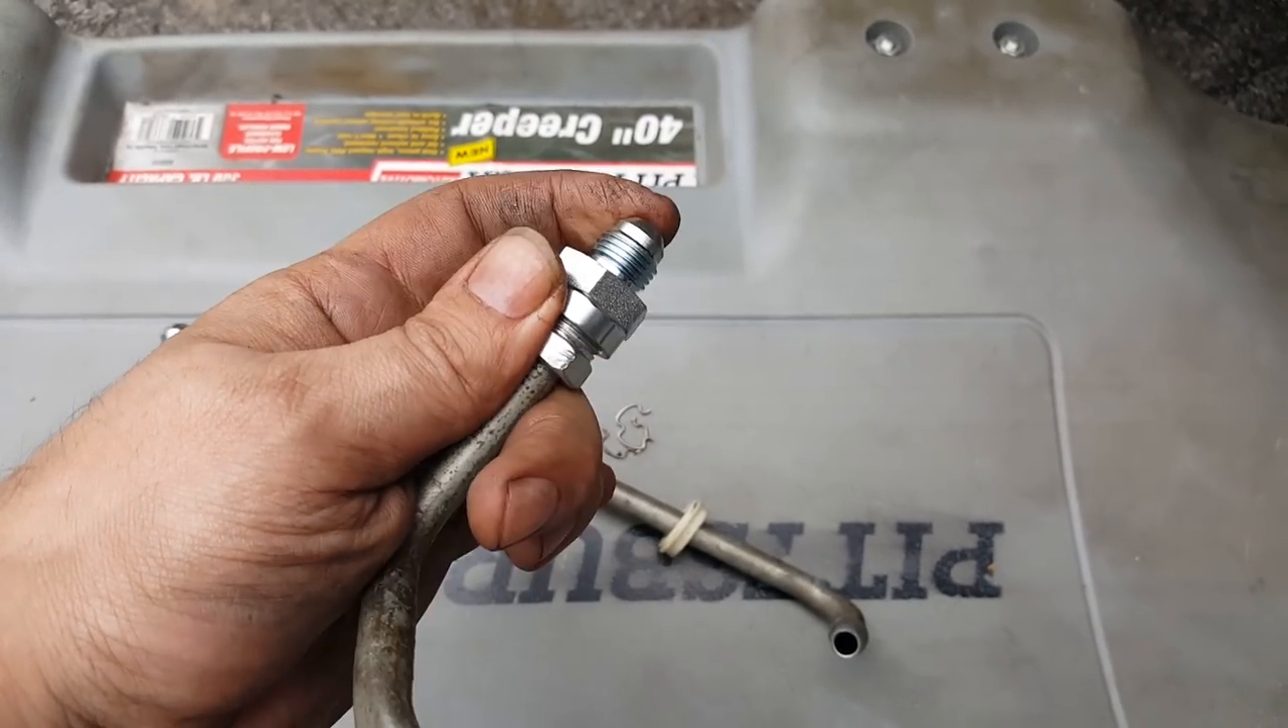And I also went ahead and put our adapters on here that we got from Summit.